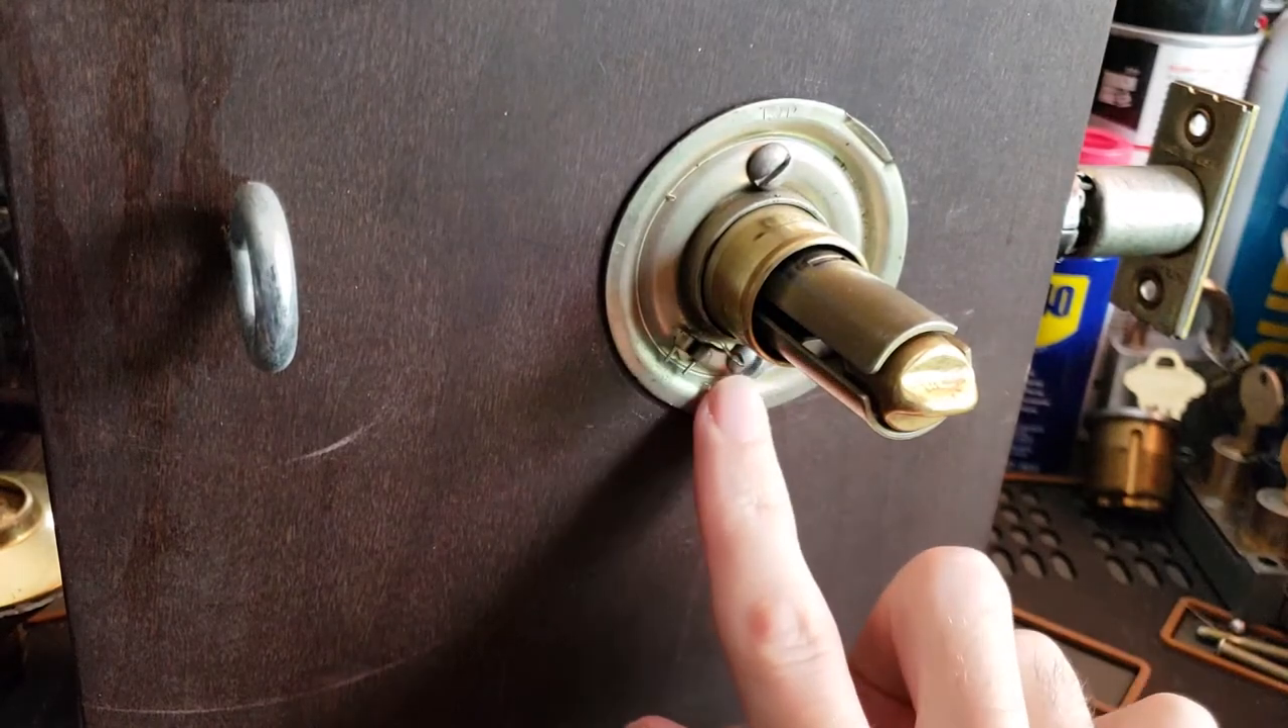And there we have the rosette off. And now you can see the entire inner spindle and the inner rosette.